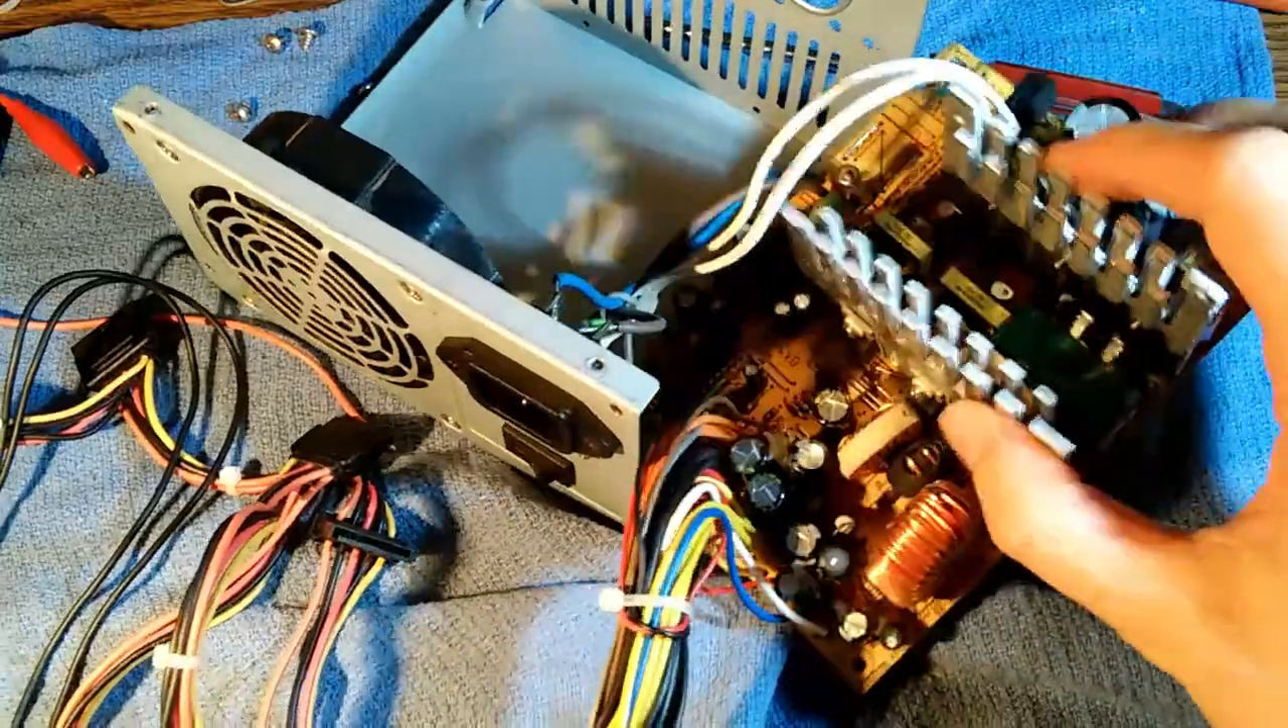Okay, I have taken that board out. I have unscrewed it and moved it out so we can work on it a little better.